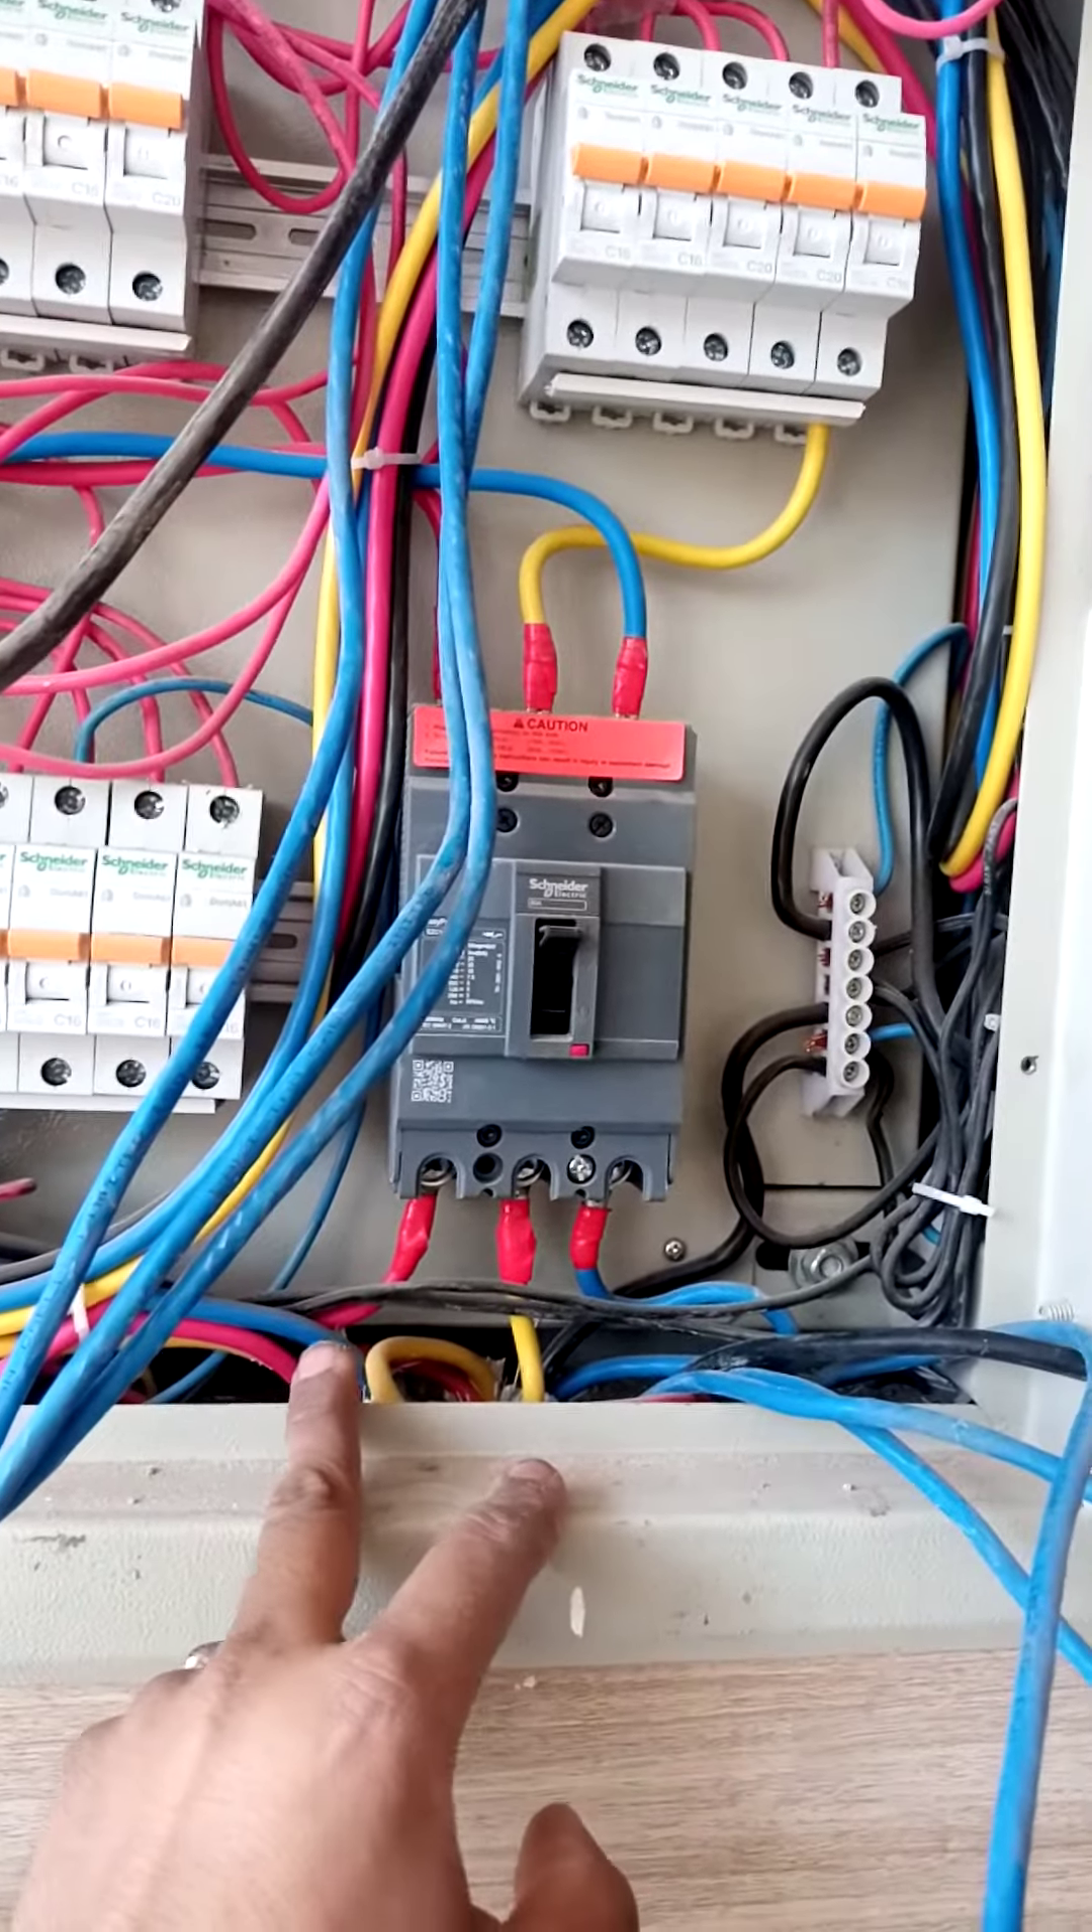یہ ہم نے ام سی سی بی بریکر لگا دیا یہ تری فیز کا ہے۔